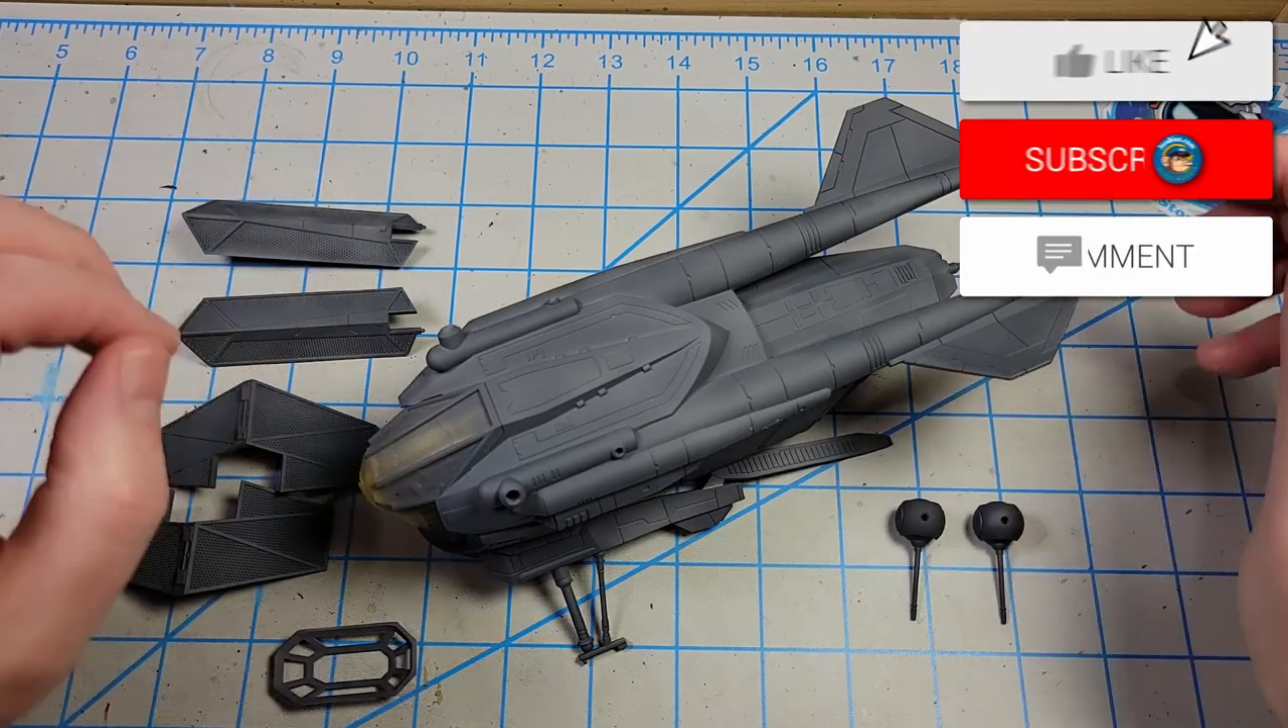But I've left these solar panels off to make everything easier to paint.